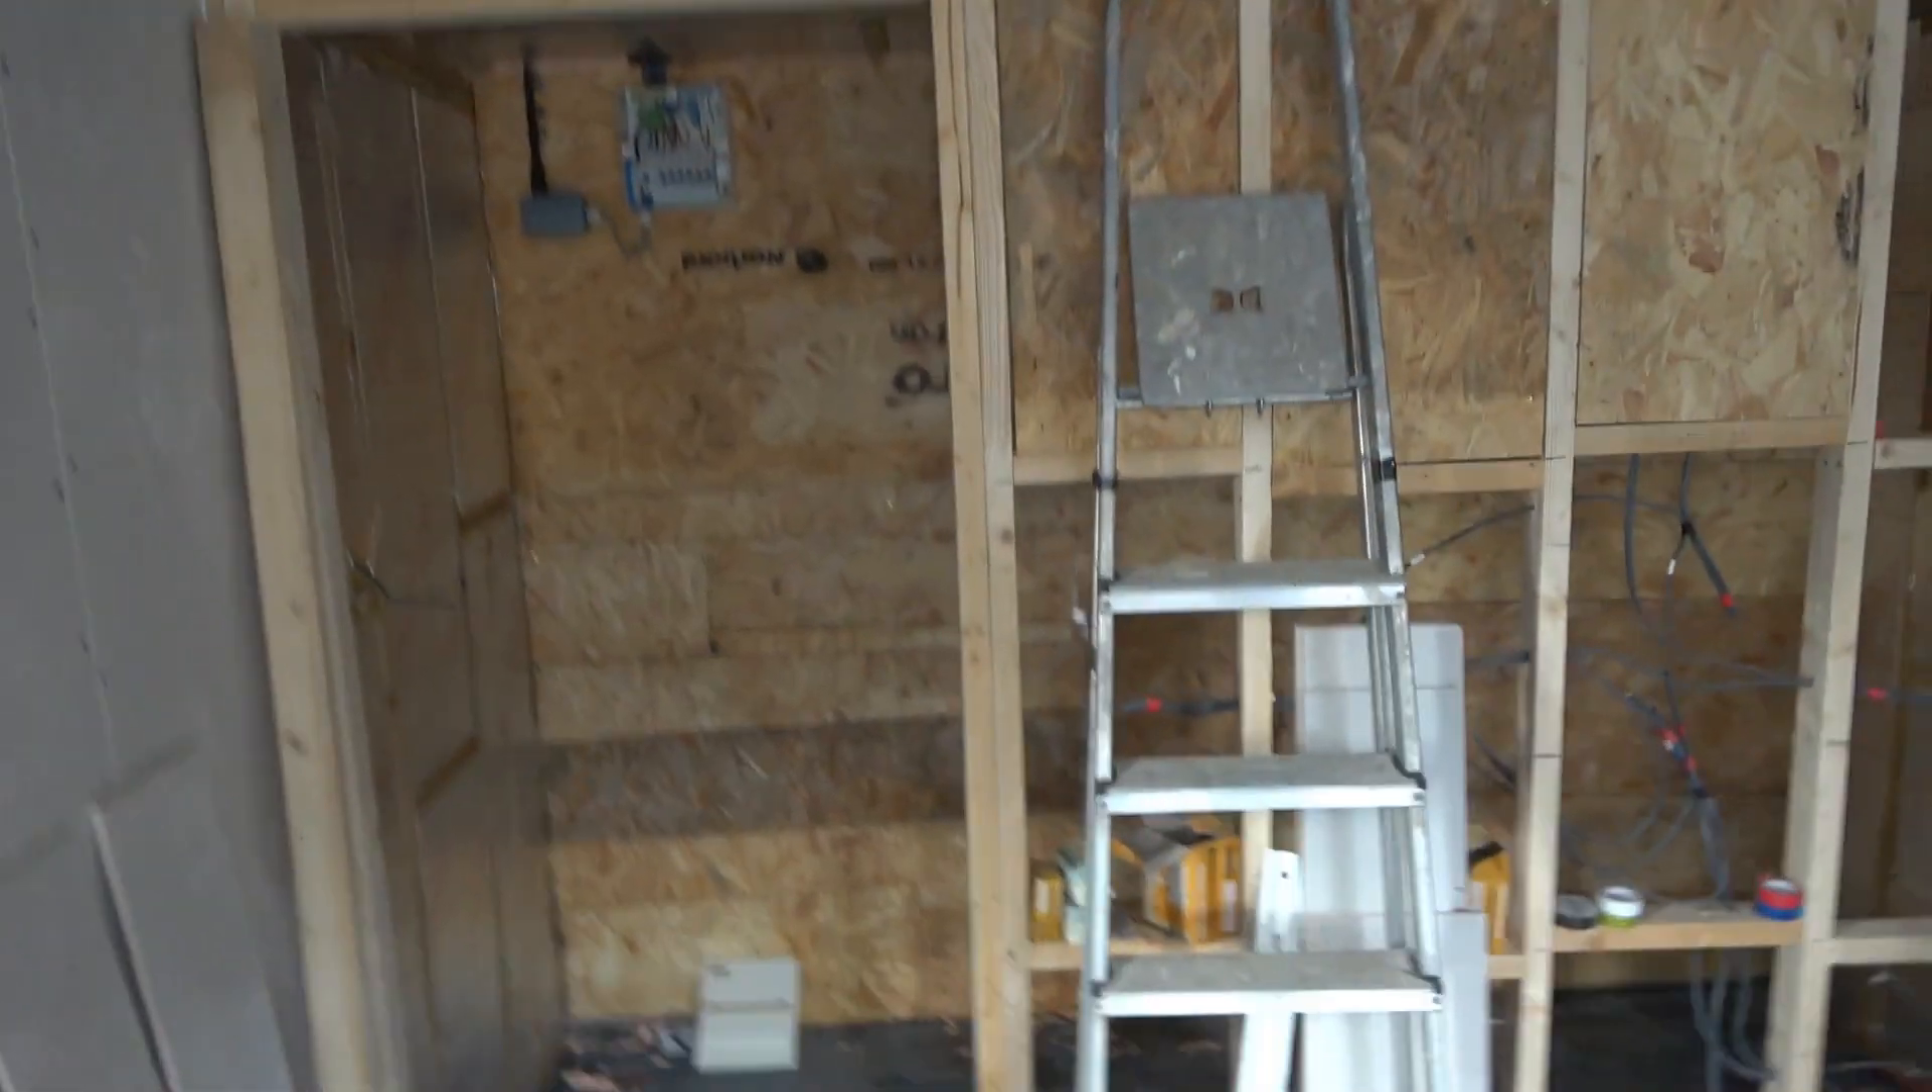I got all of that boarding on obviously all the ceiling's done this room is finished apart from that wall.